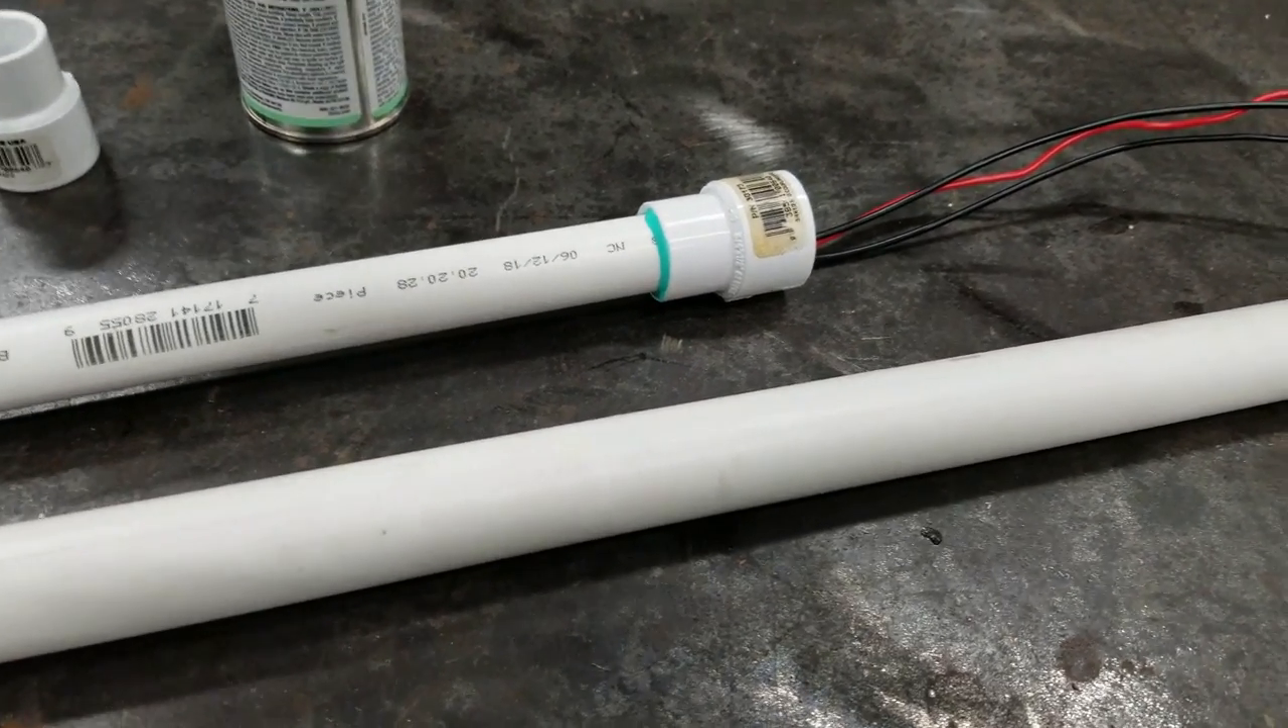Okay, I got my first half inch to three quarter fitting on.